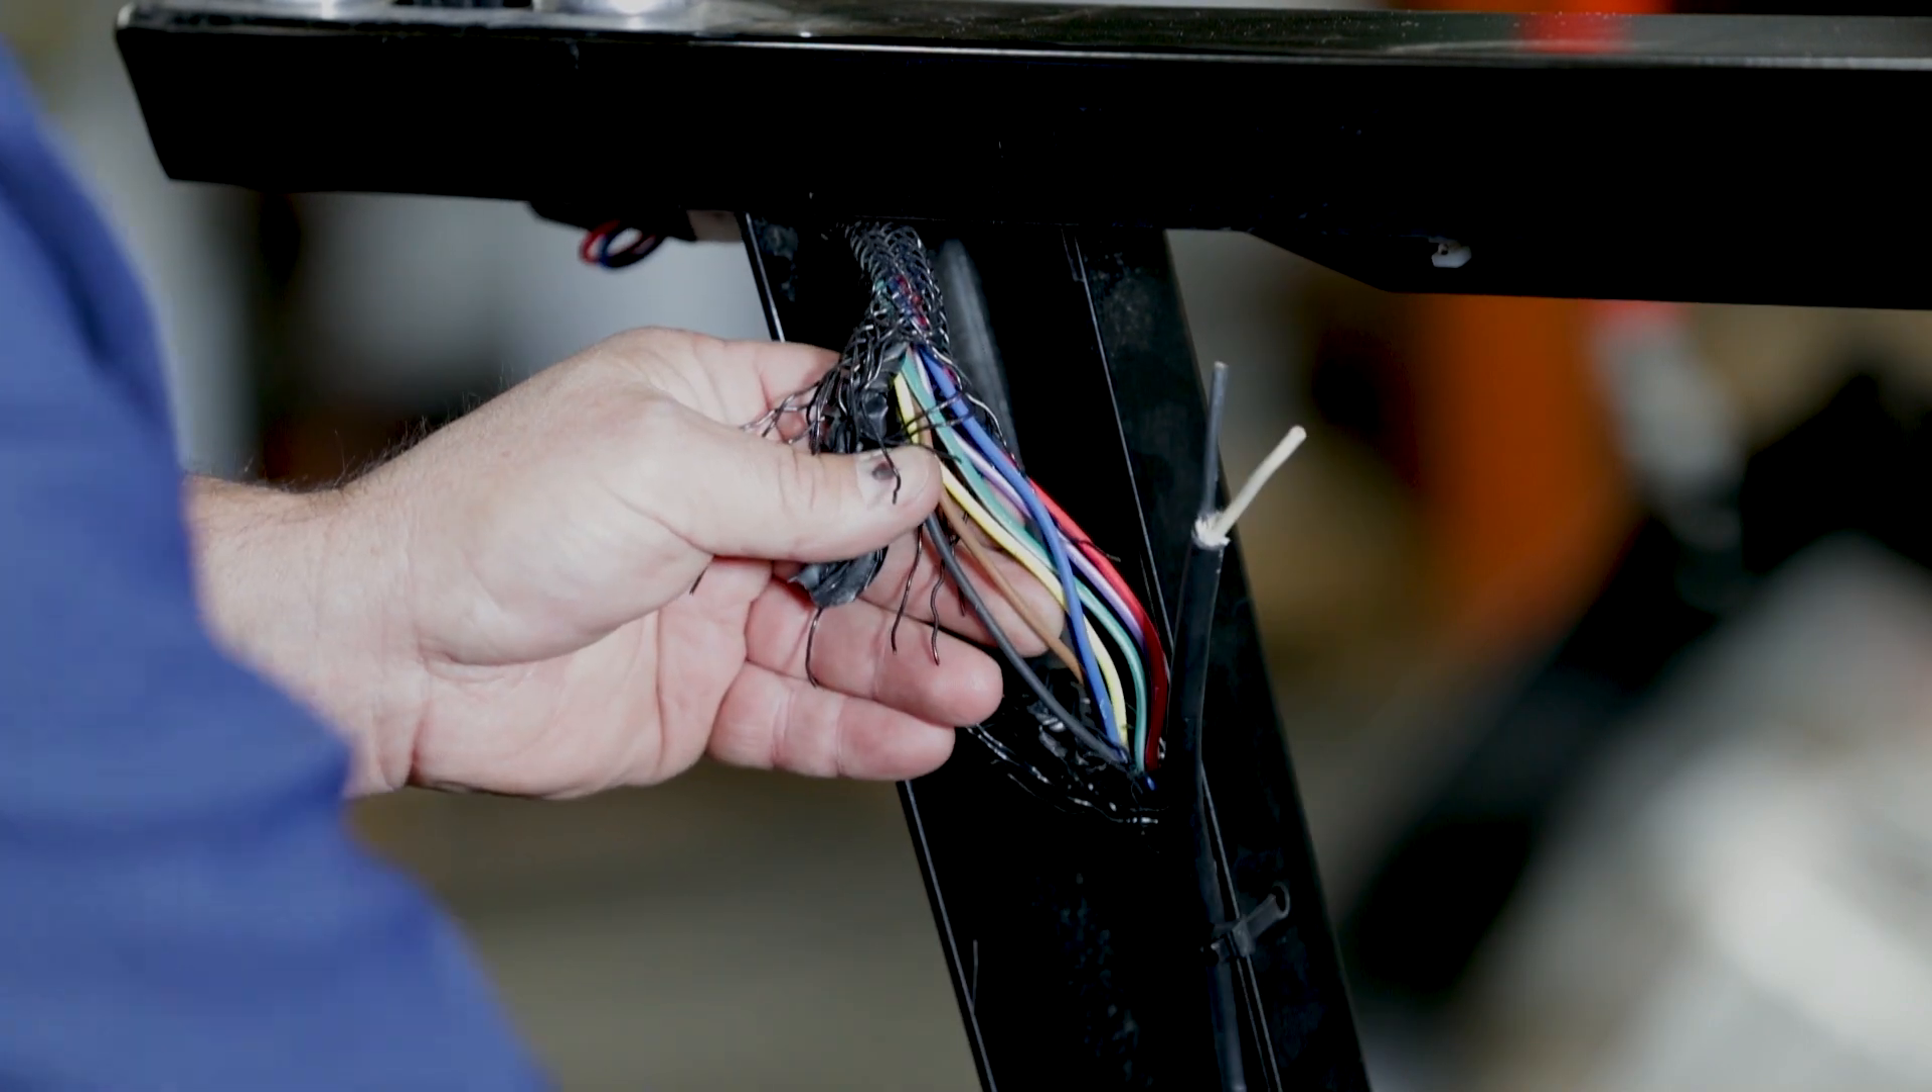Well, as you can see, I peeled back the loom.